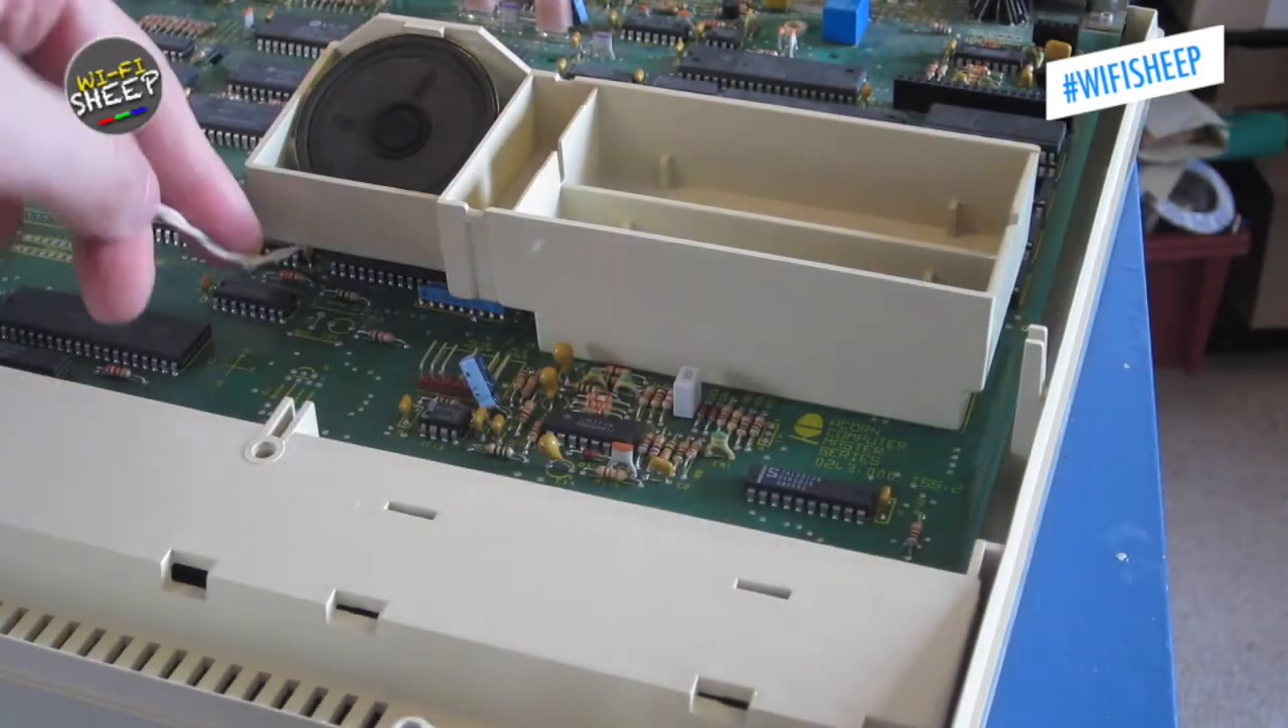I also took the opportunity to reattach the cartridge slot cowling and speaker unit.